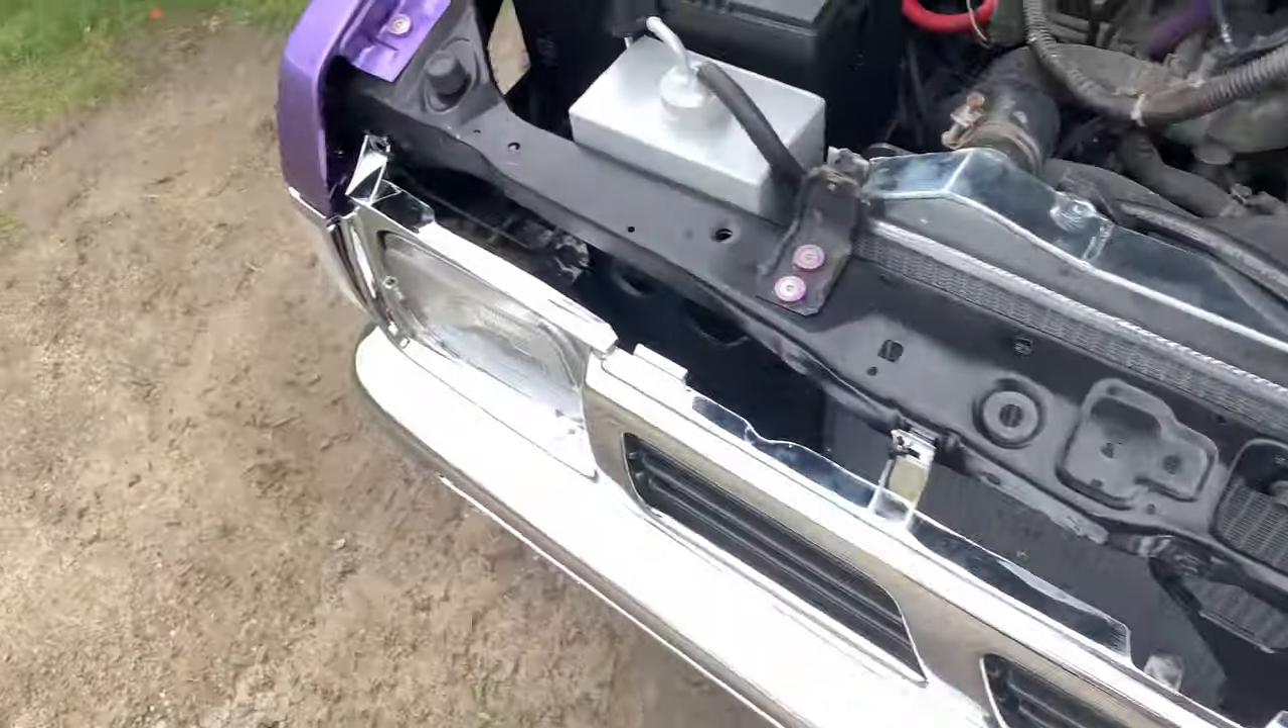But until then i've already changed these 10 millimeter bolts with the carbon king Uh dress up bolts, so i'm really liking that already.